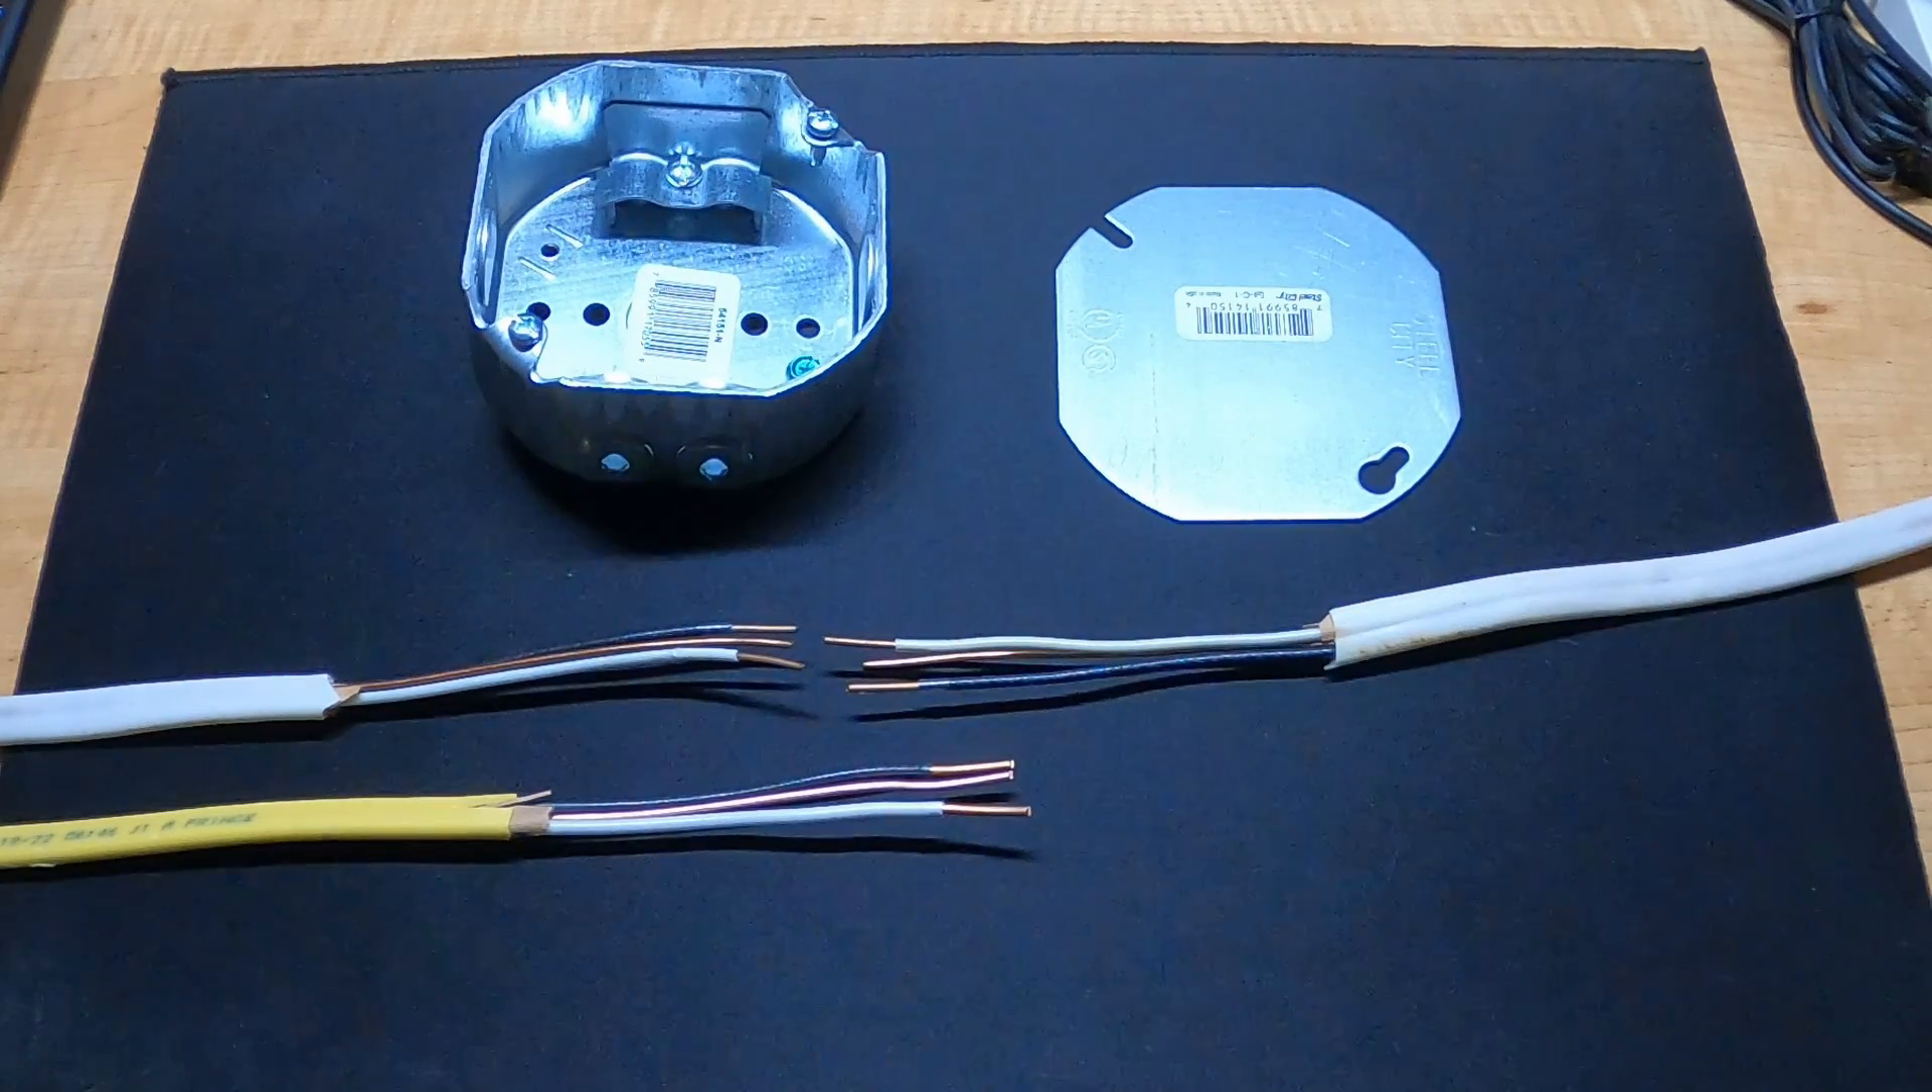And then I removed the outer jacket, cutting lengthwise using a utility knife blade, trimmed it off clean, took the conductors on both sides, stripped off about 5 eighths of an inch of insulation around 14 millimeters from the black and white conductors.